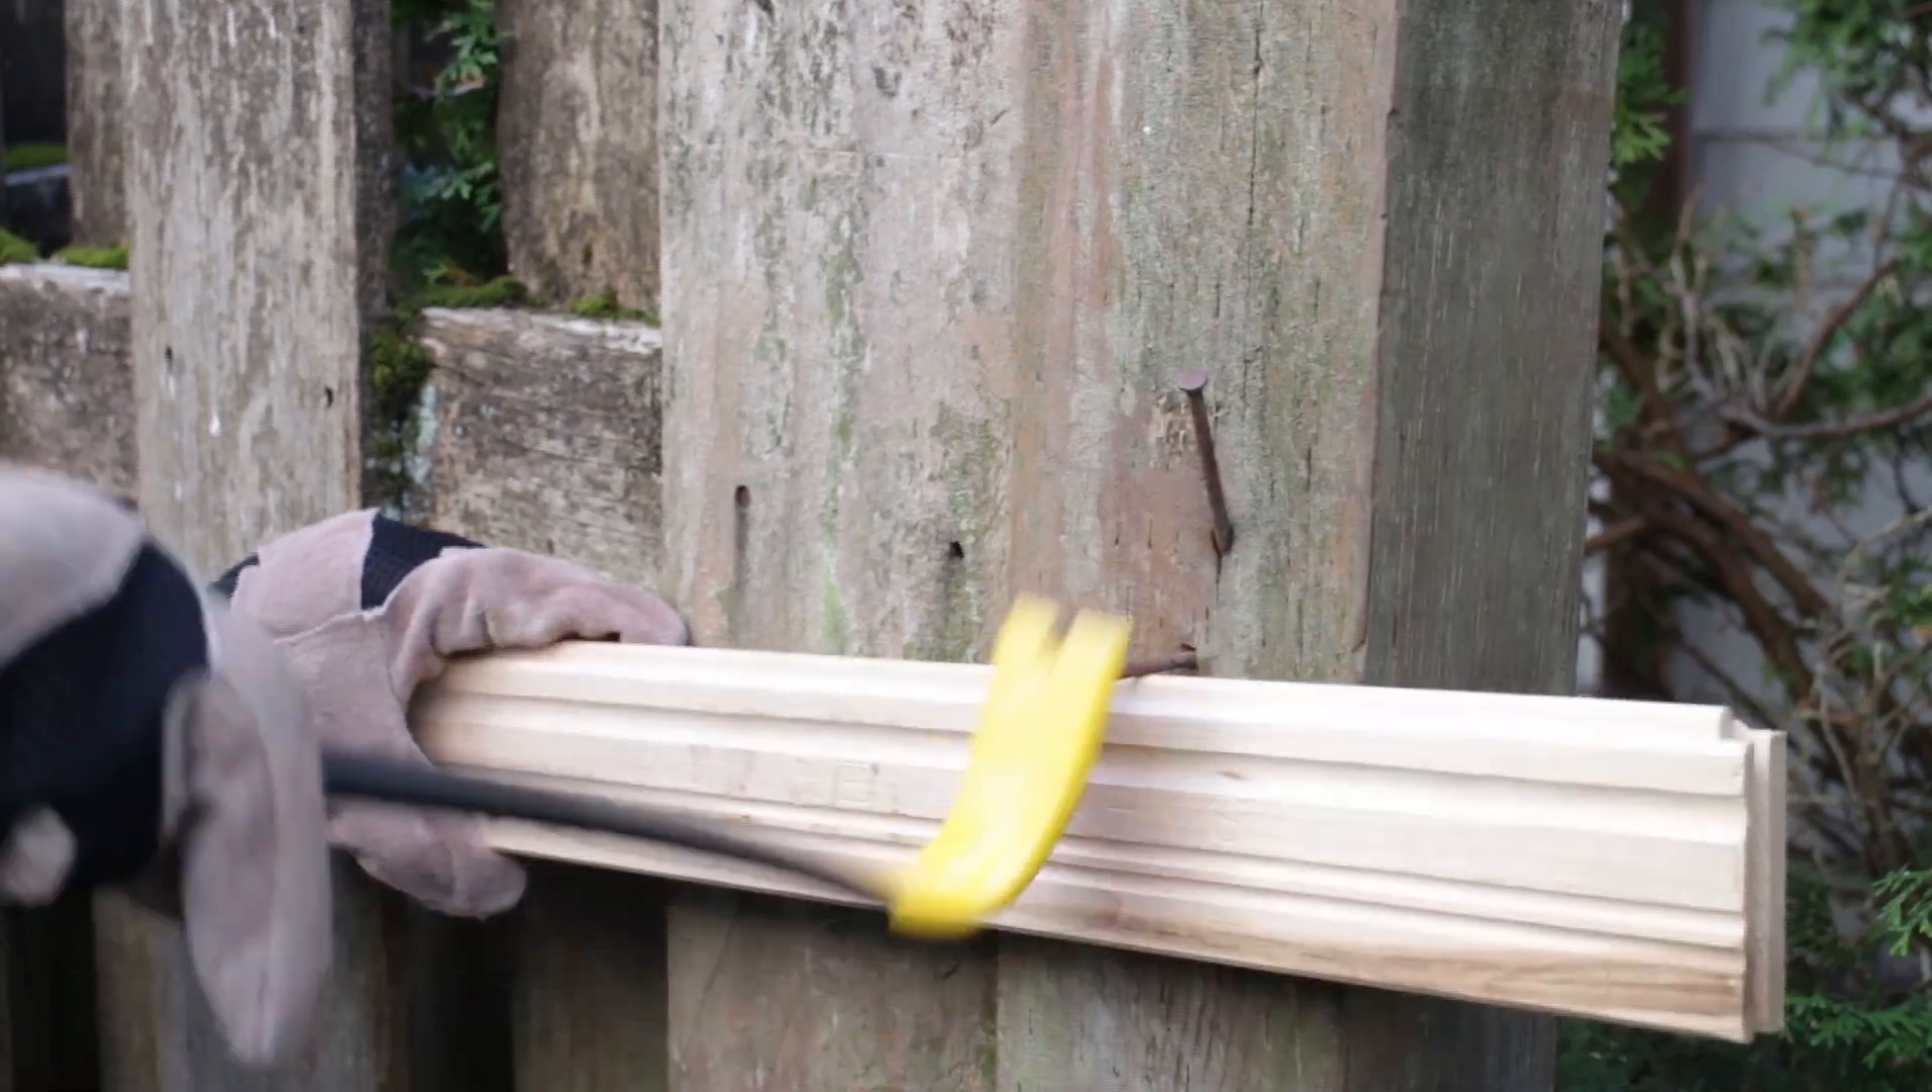Most likely the original nails for the crossboards are still there so I'm using a Wonder Bar to yank these out.